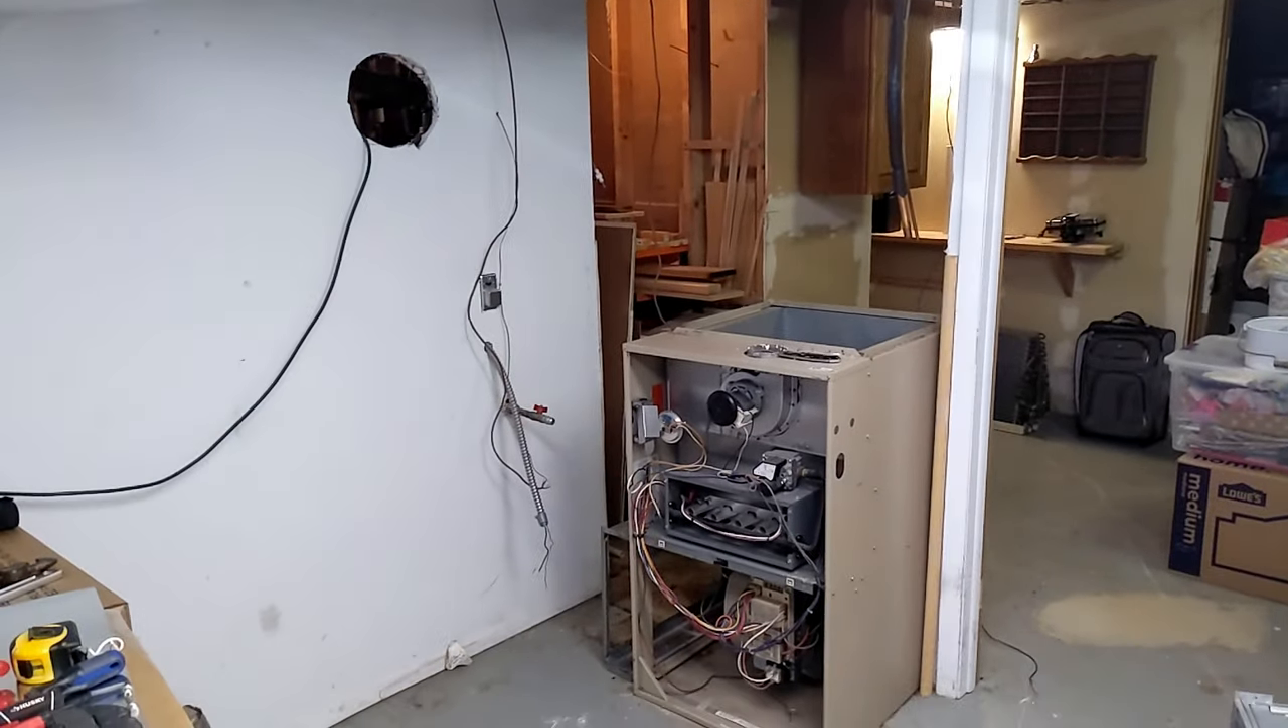Got all the duct work out everything's gone.